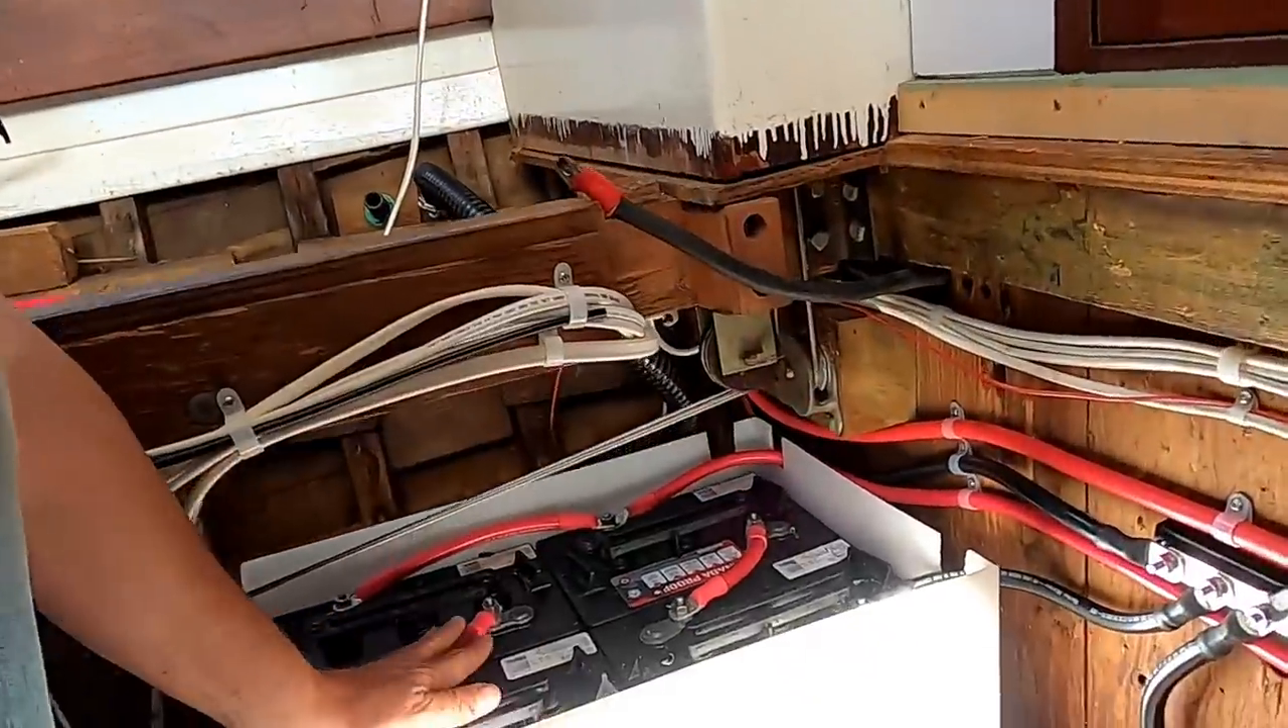All the interconnects are on. All the cables are tidied up fairly nicely.